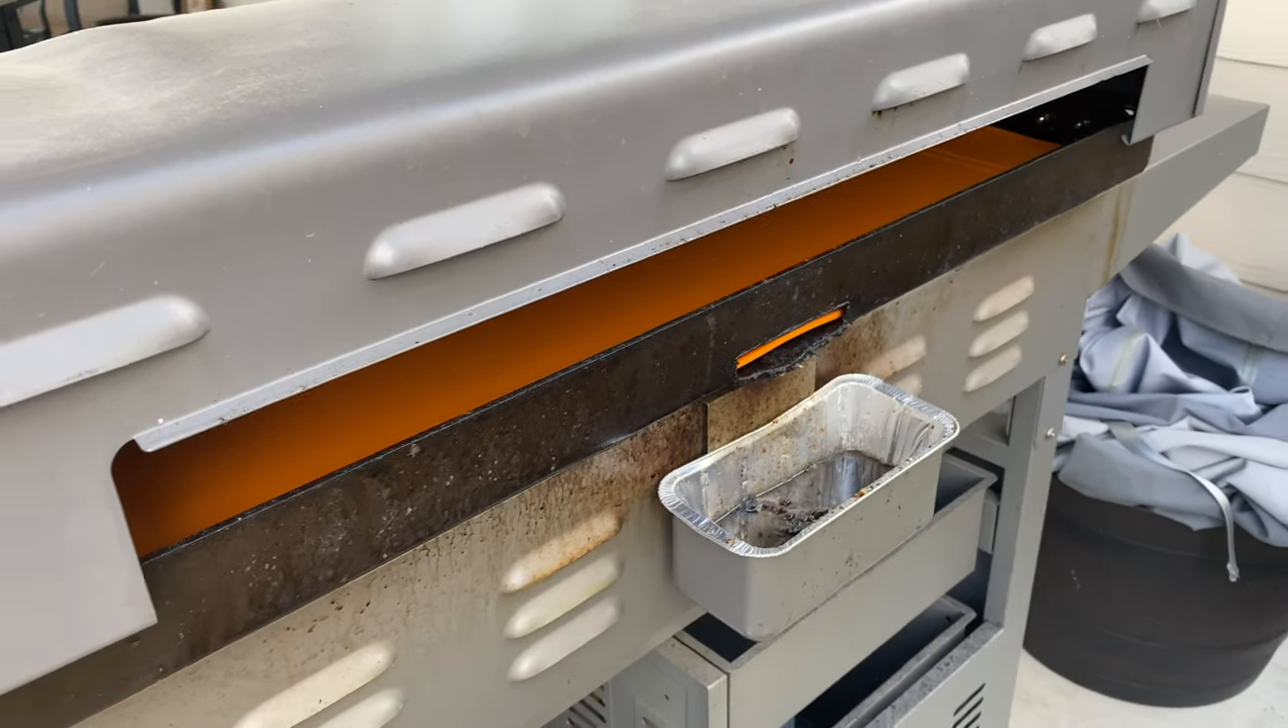On this hard cover you've got this big old gap in the back here.